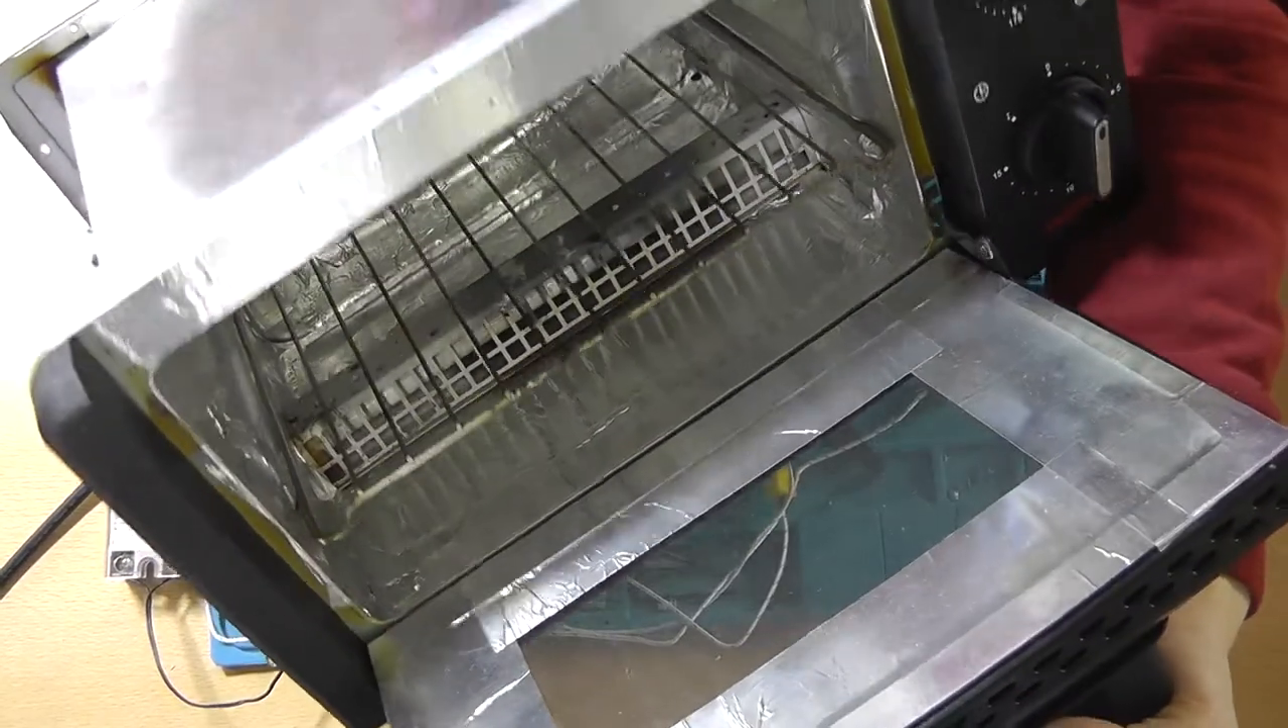Now, as you can see, I've already applied some aluminum tape.